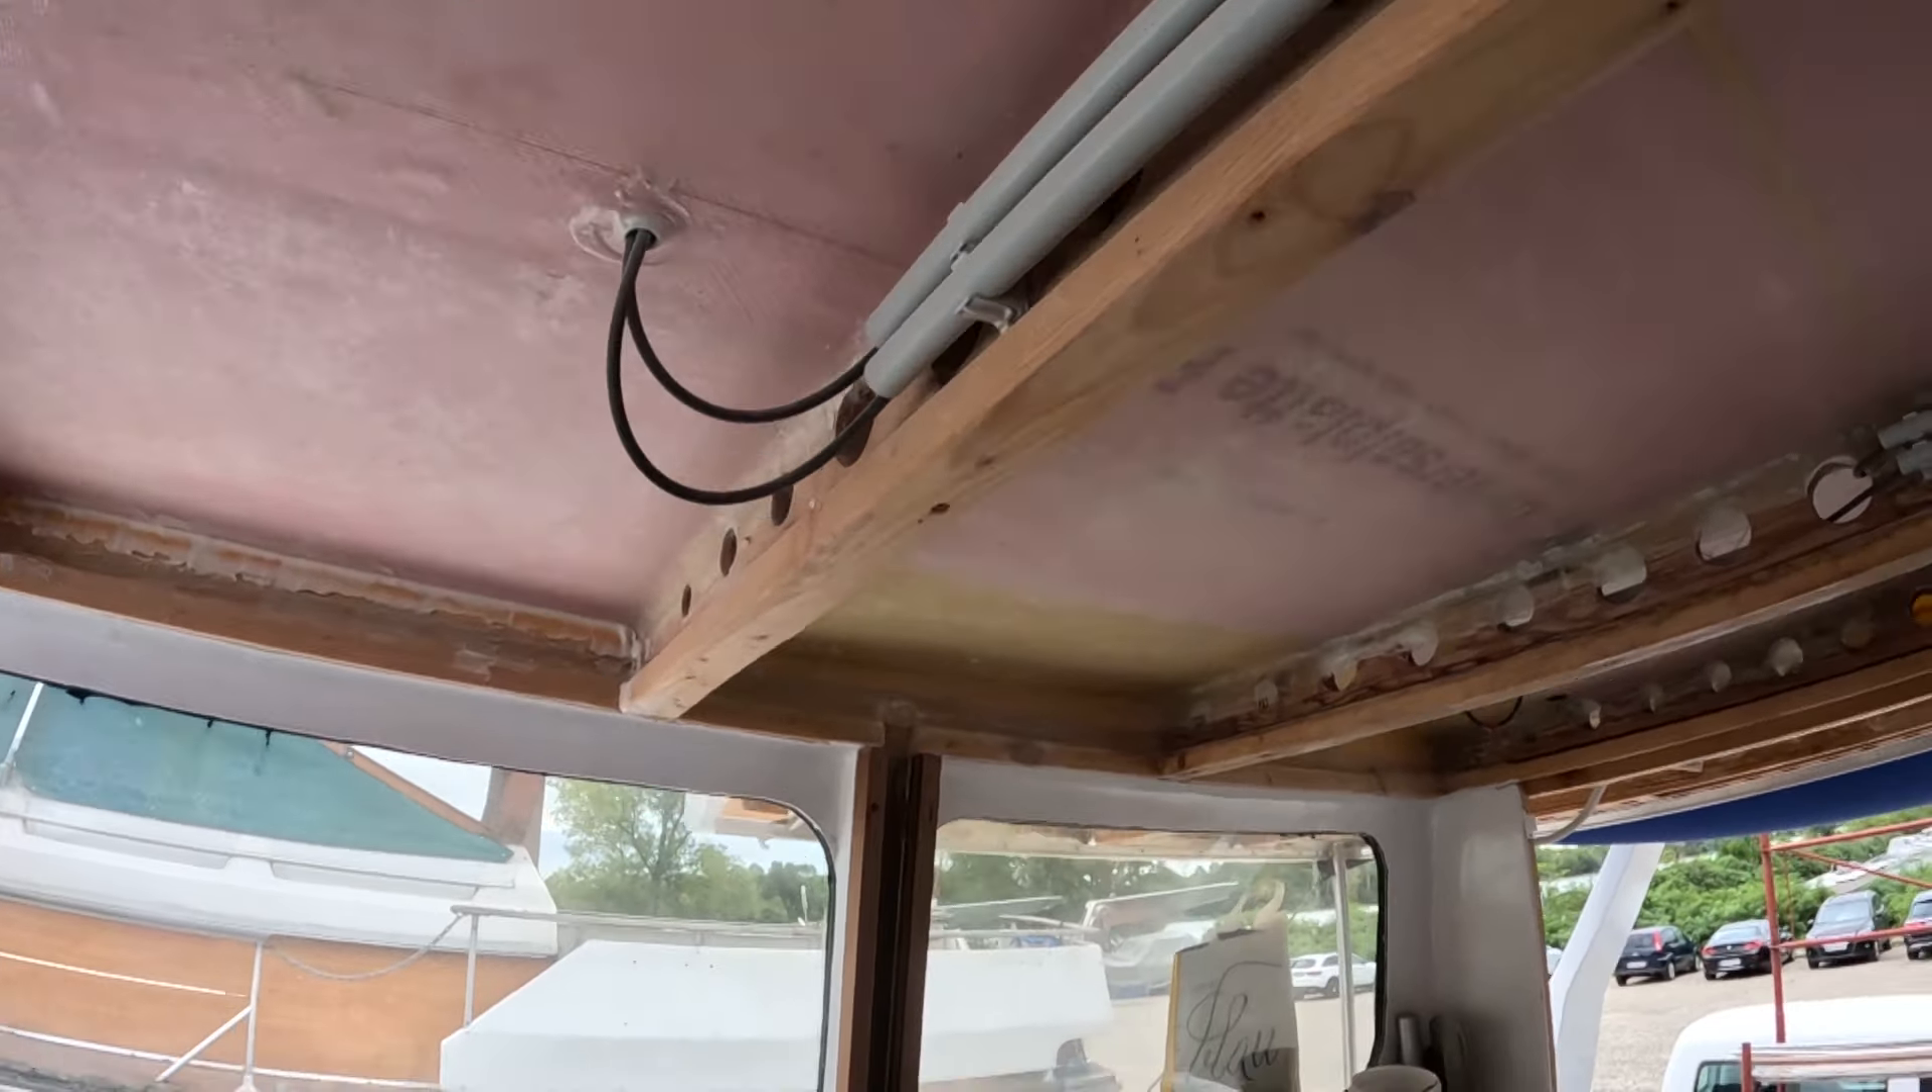Ja, hier ist bis auf die Verkleidung oben alles fertig.